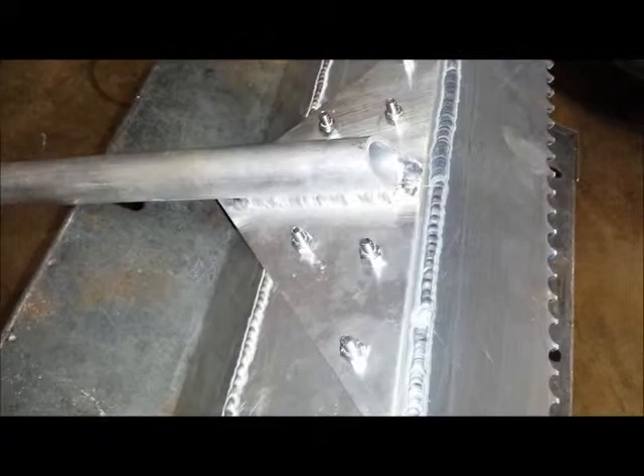This is what it looks like after I welded up the handle to the adapter plate.